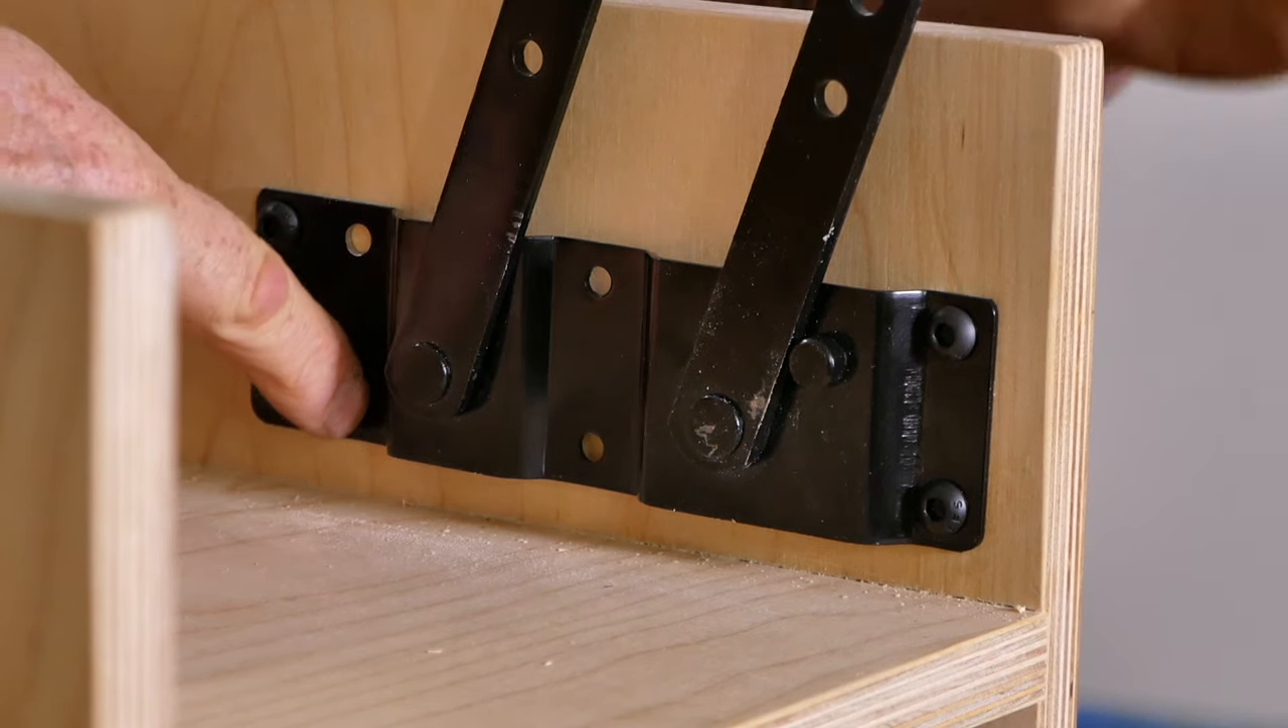All right so we've got the brackets installed here.